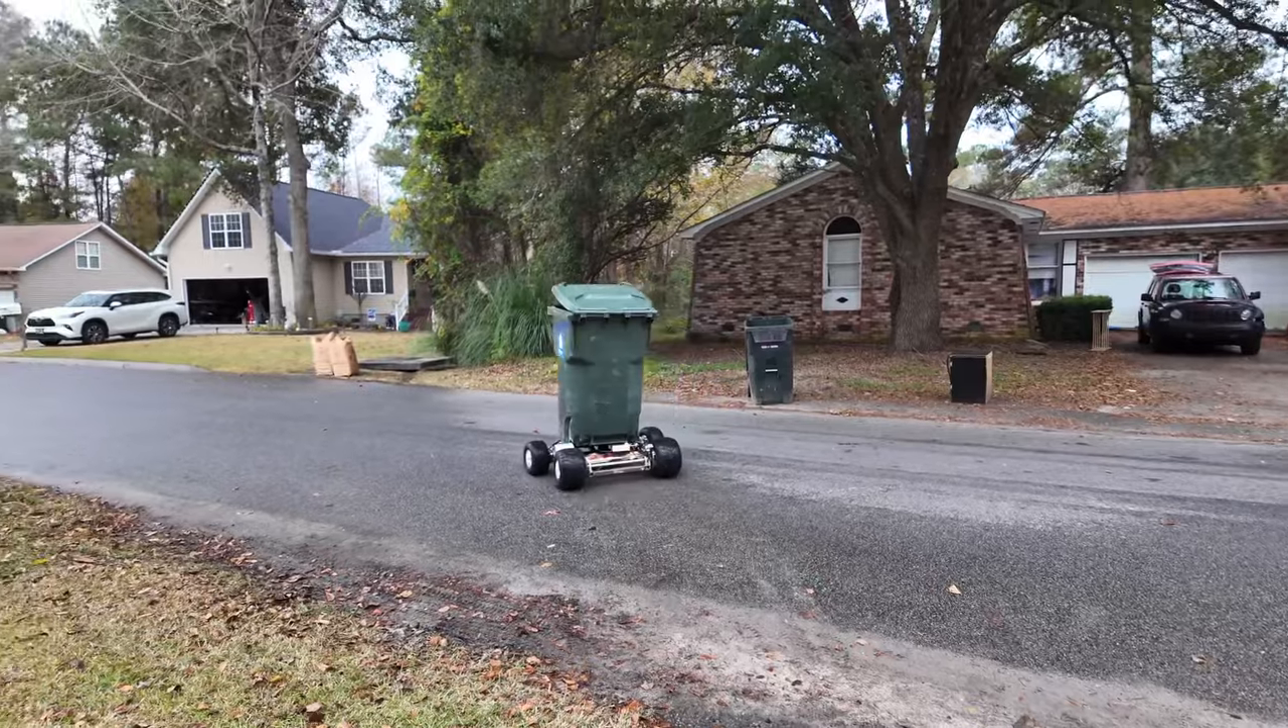Then it was officially time to put the trash can on. It's officially completed, and now it's time to find out how fast the thing can go.